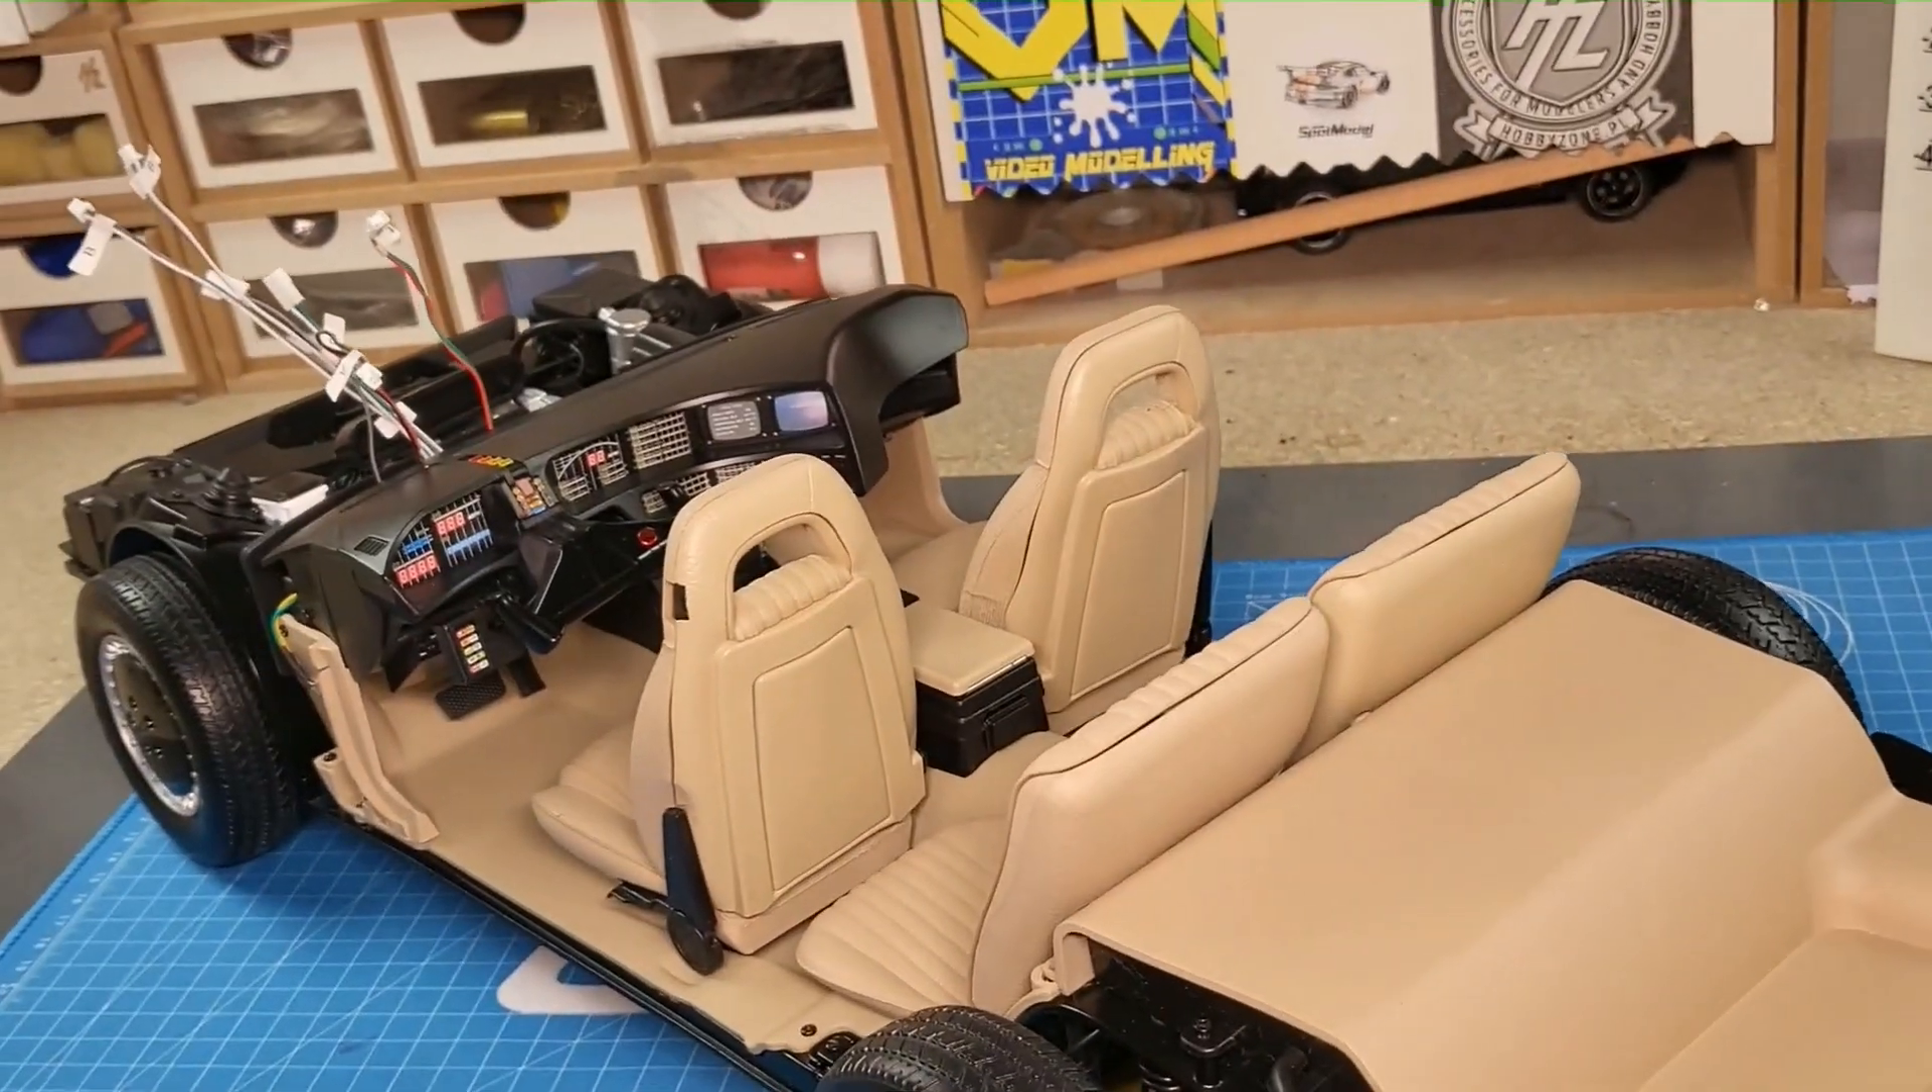Là, il y a encore quelques câbles à raccorder.